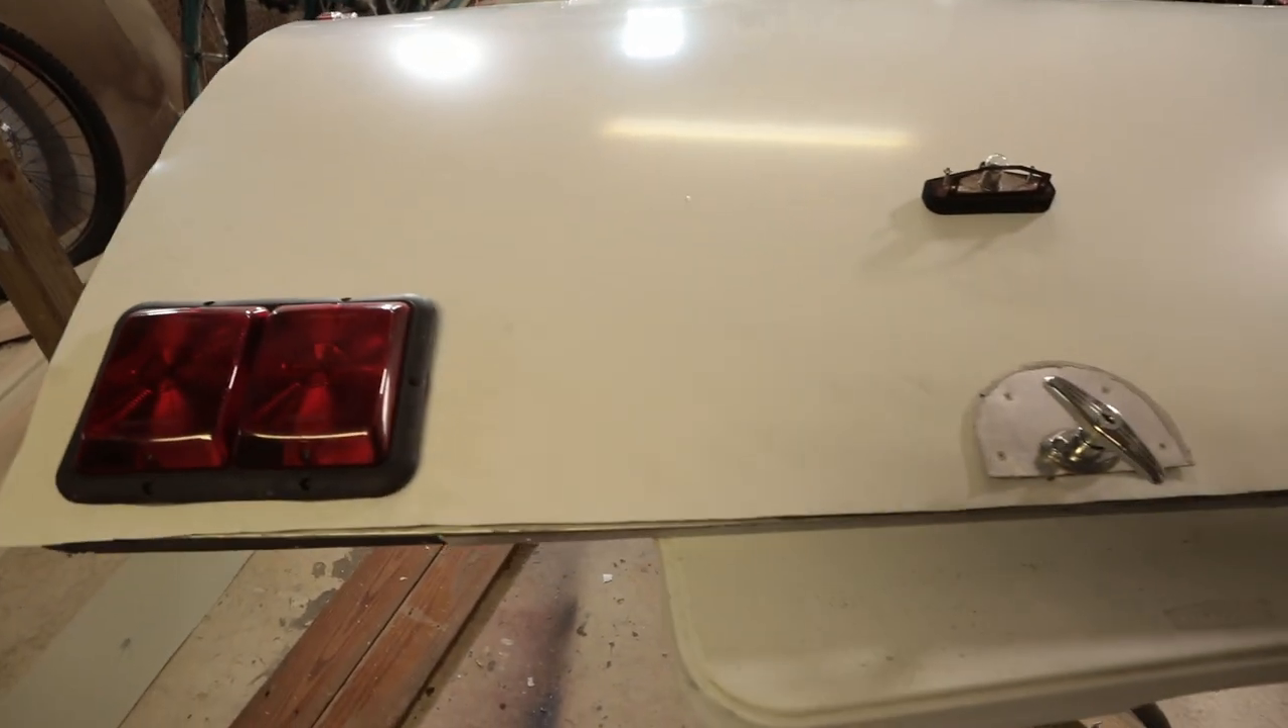And we've got our lights in place.